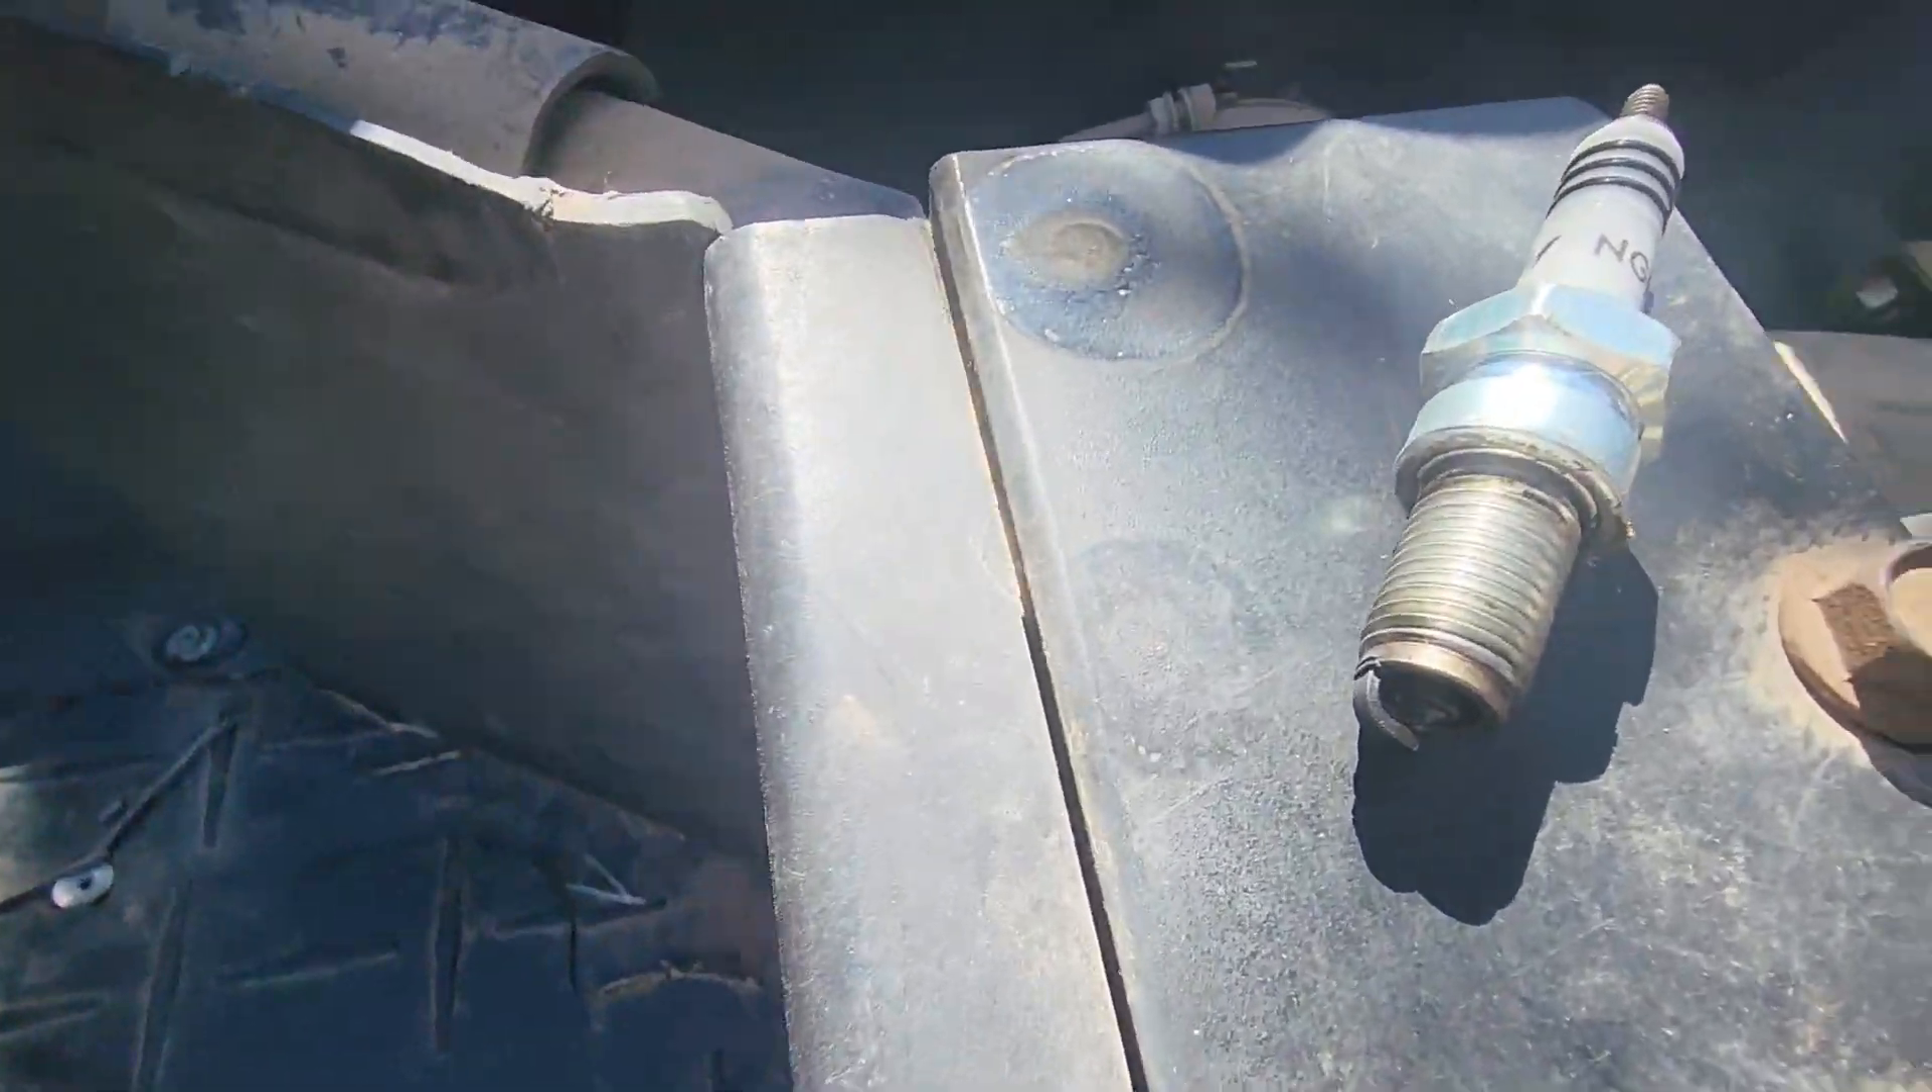Alright so went ahead and pulled this spark plug out.